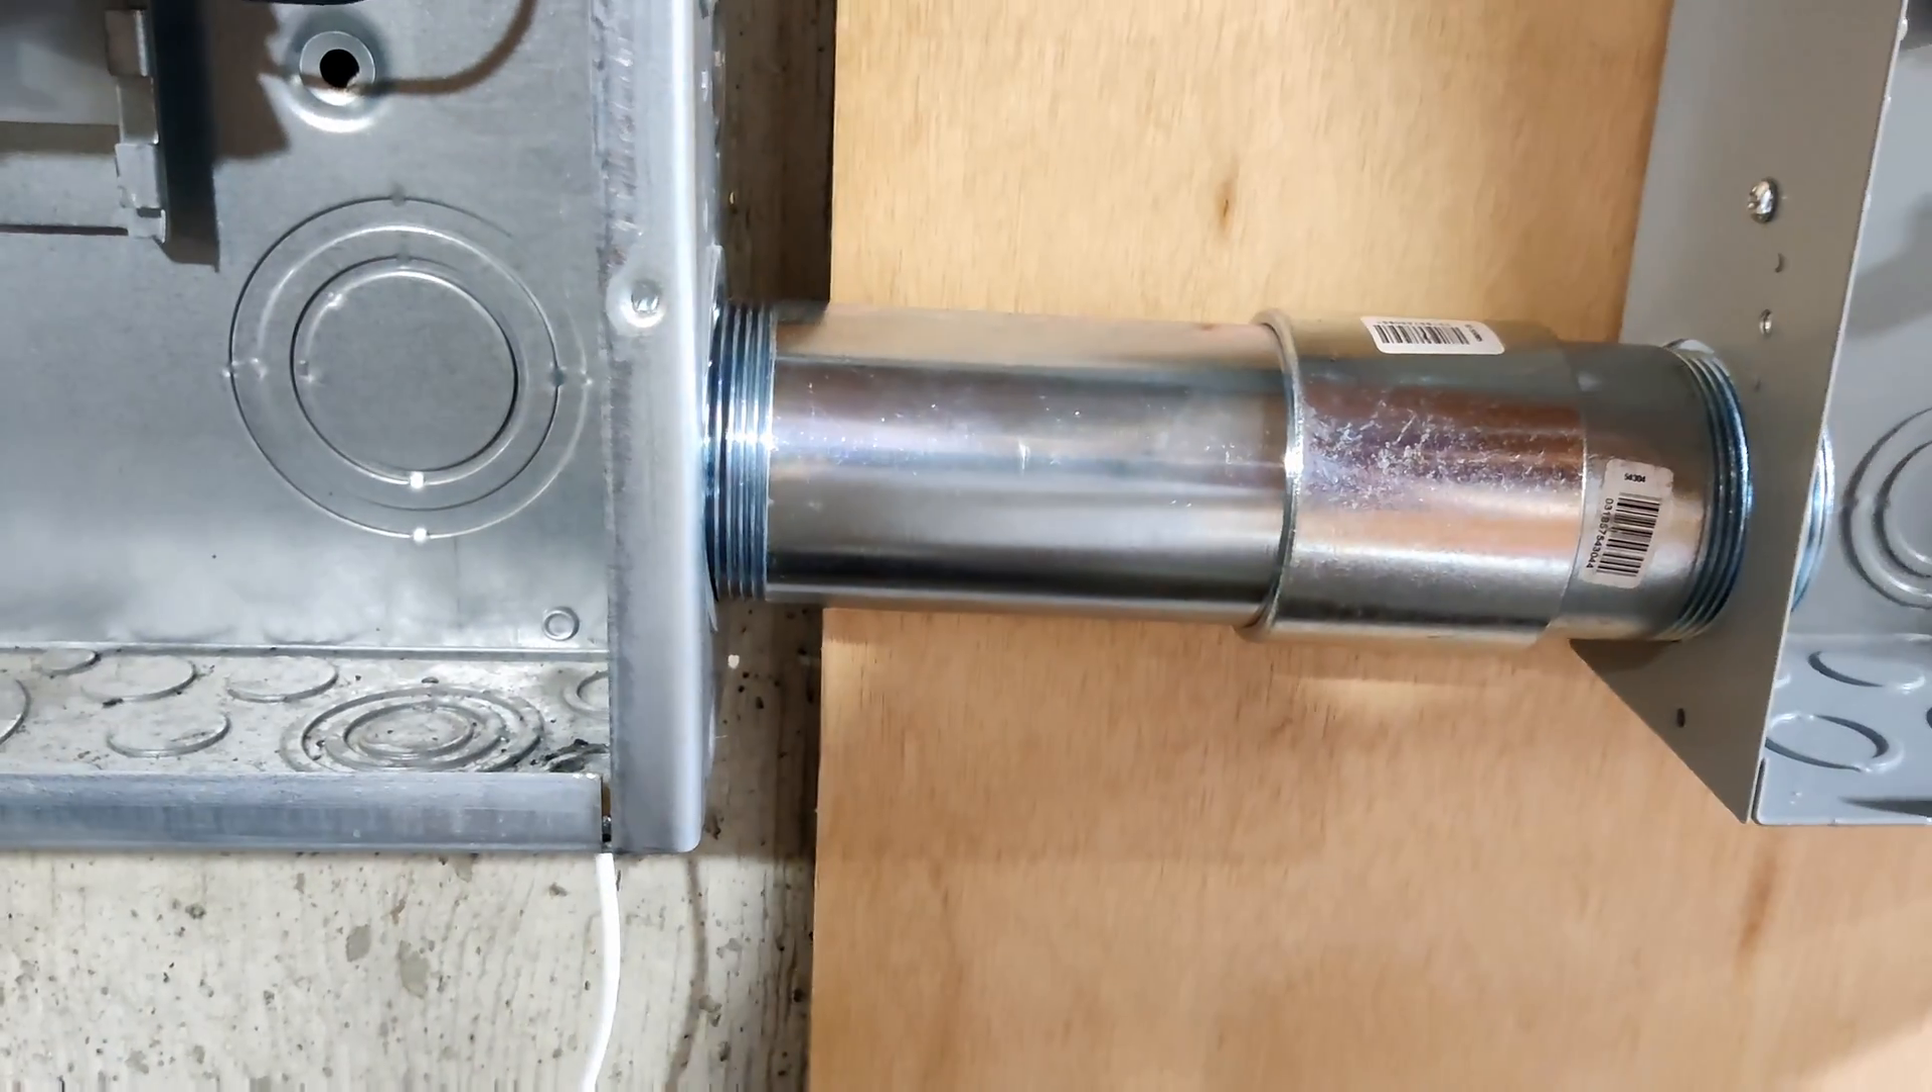But I did manage to get the boxes tied together with the conduit chase nipple here. And it went up to two inch here.